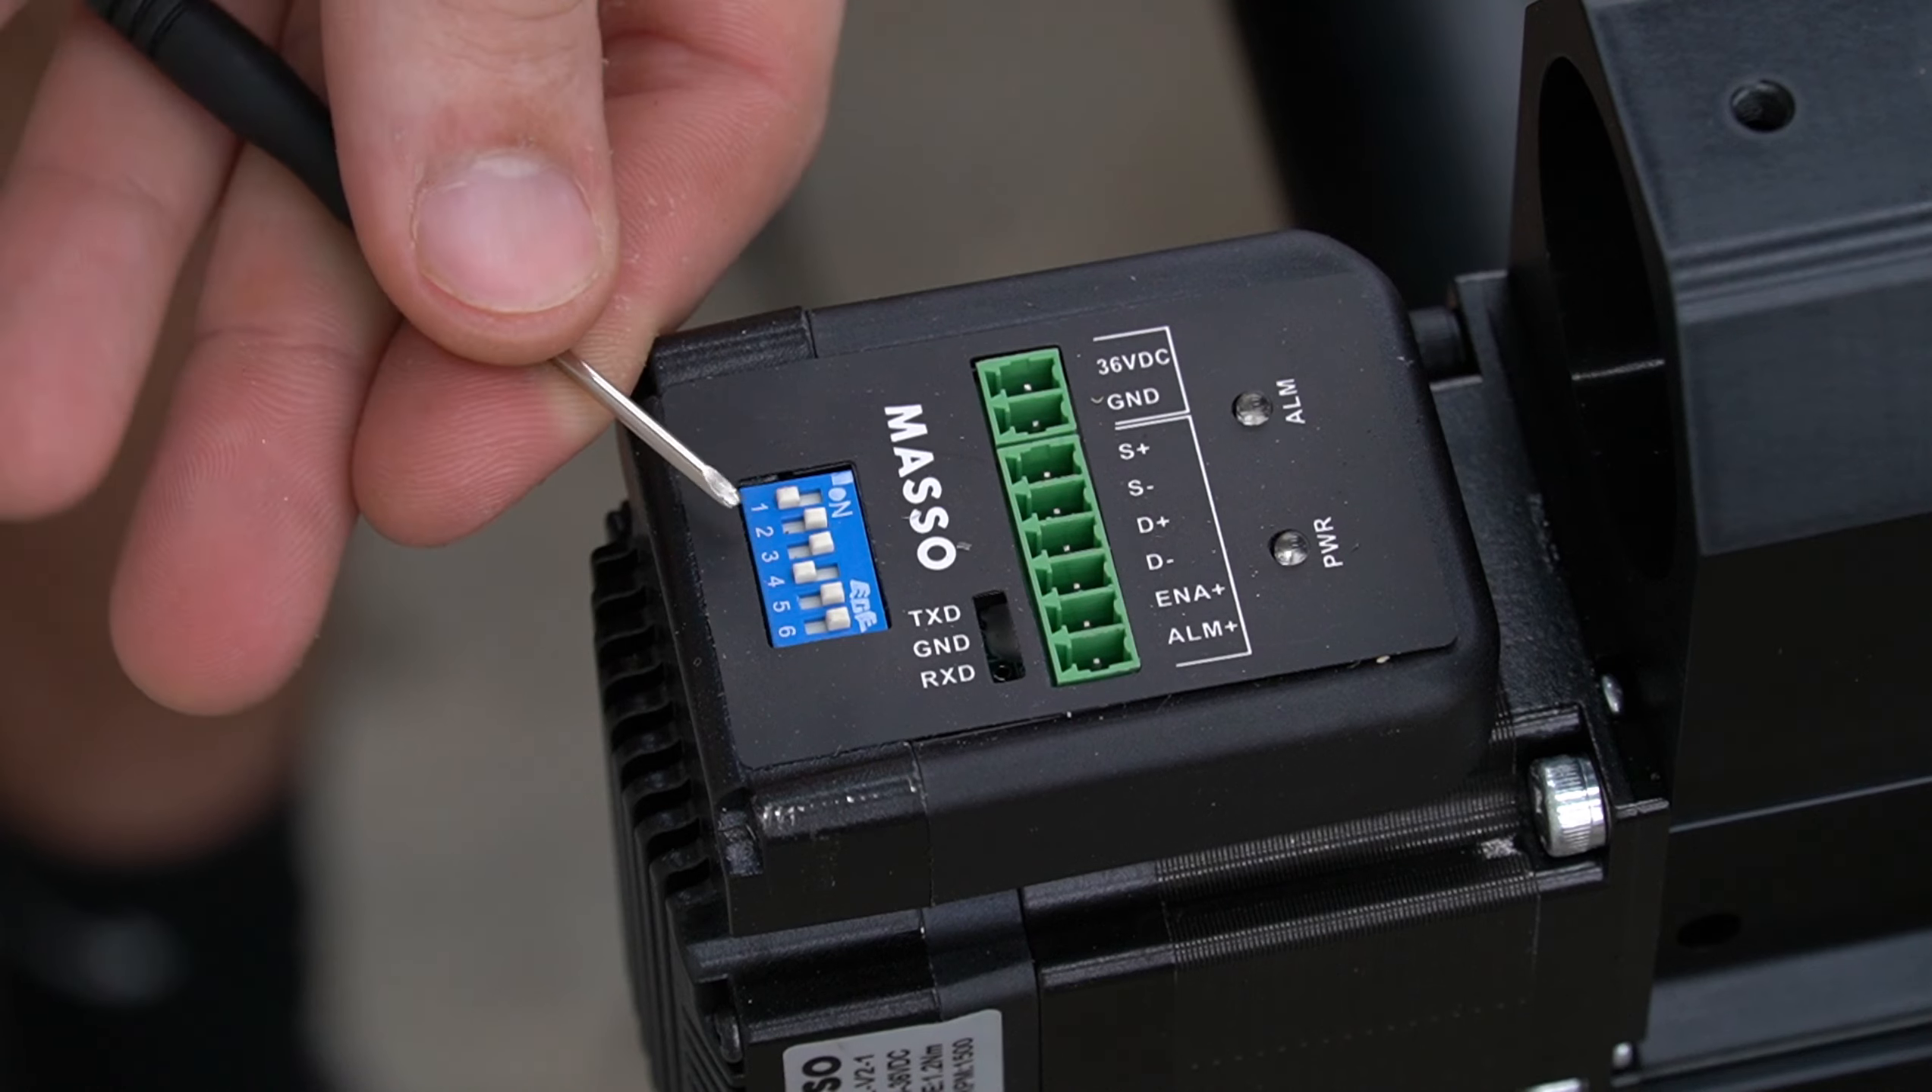With those screws removed, you can pull the cover off, exposing the terminals as well as the dip switches underneath.